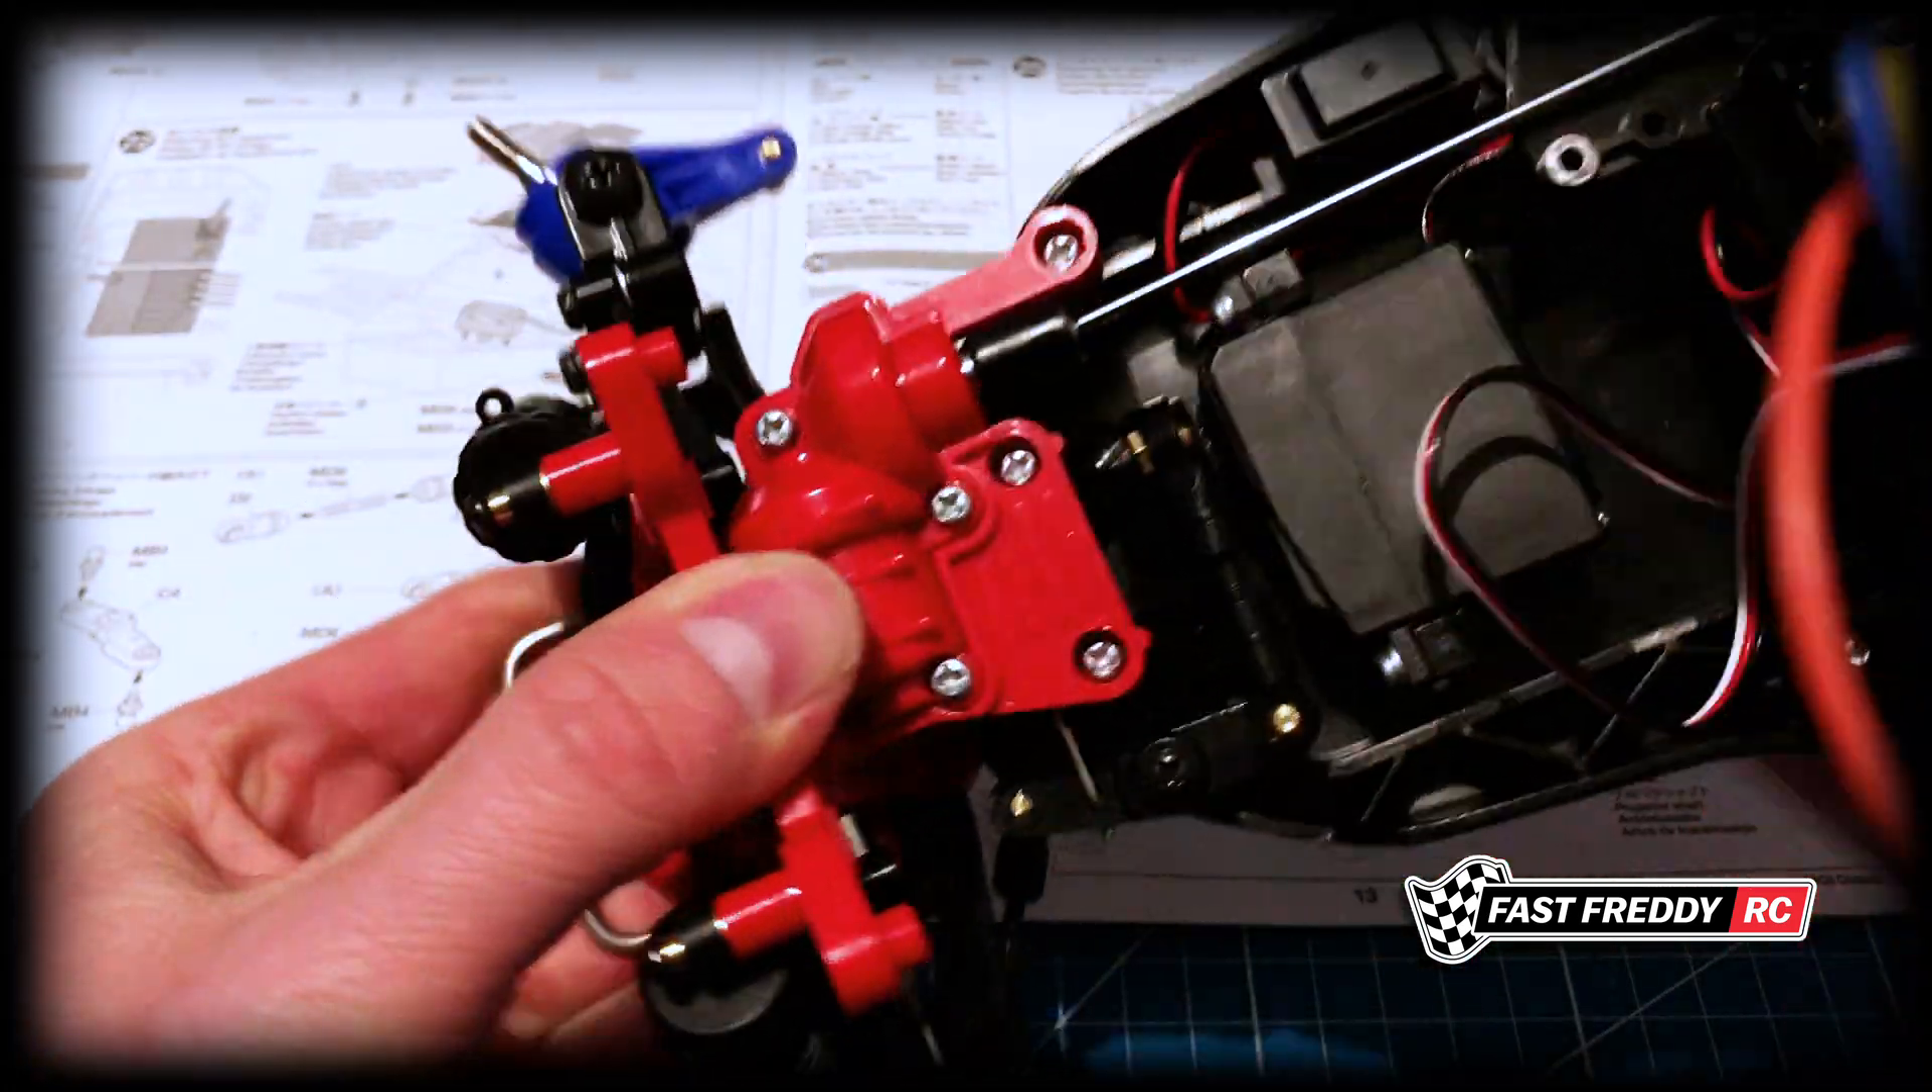There is our front gearbox in place.